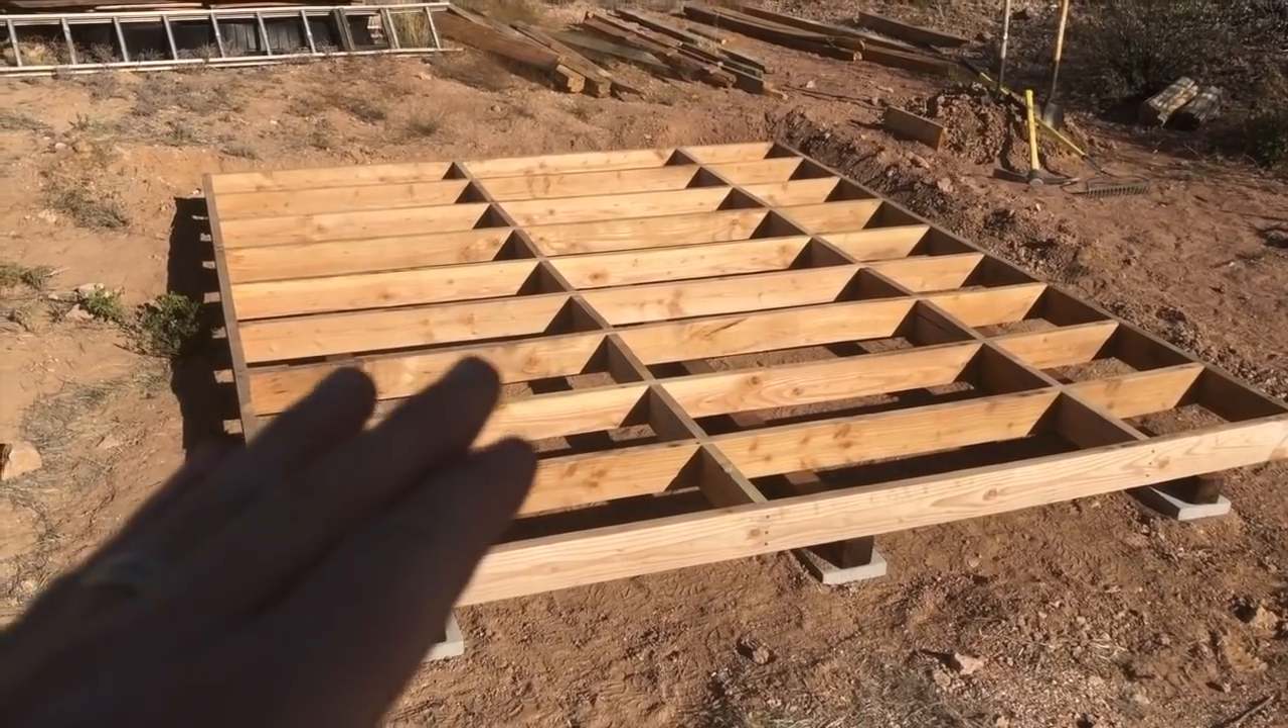So here we are with all the blocking installed. As you can see now, every piece of plywood will be supported on all edges, which it wasn't in my past example.